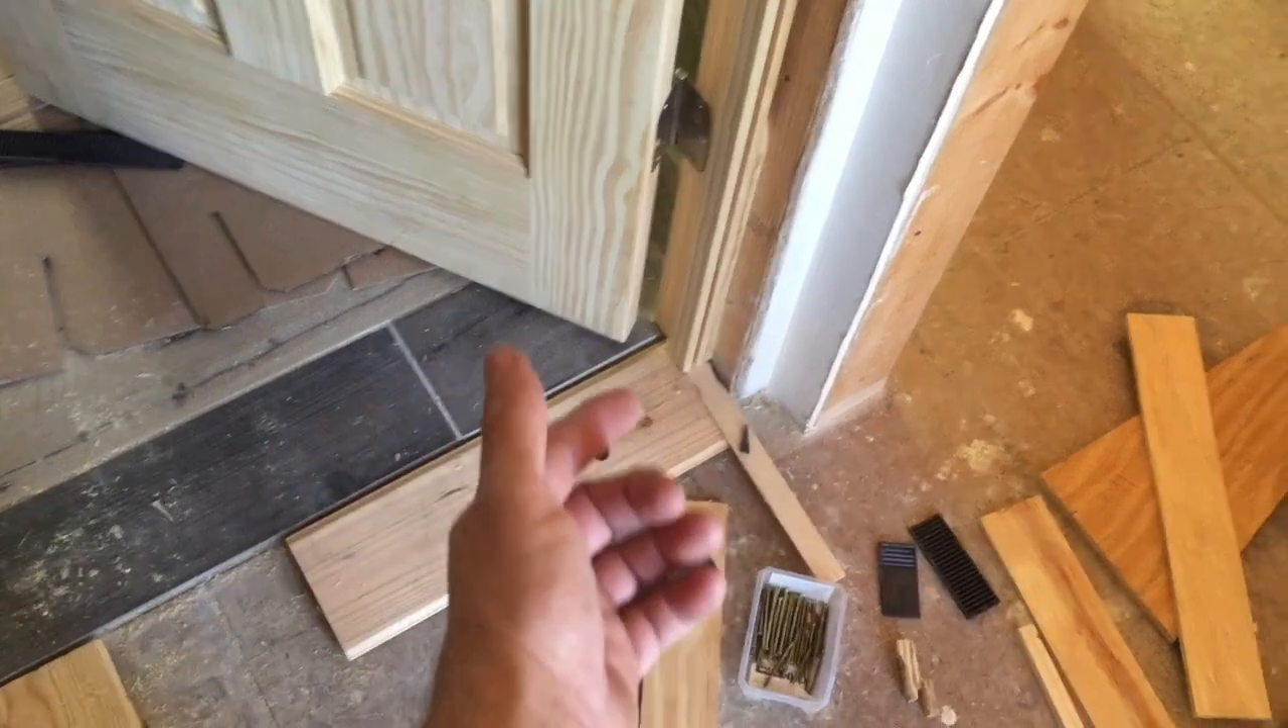Okay, so I've got the door in the opening for the bathroom actually.